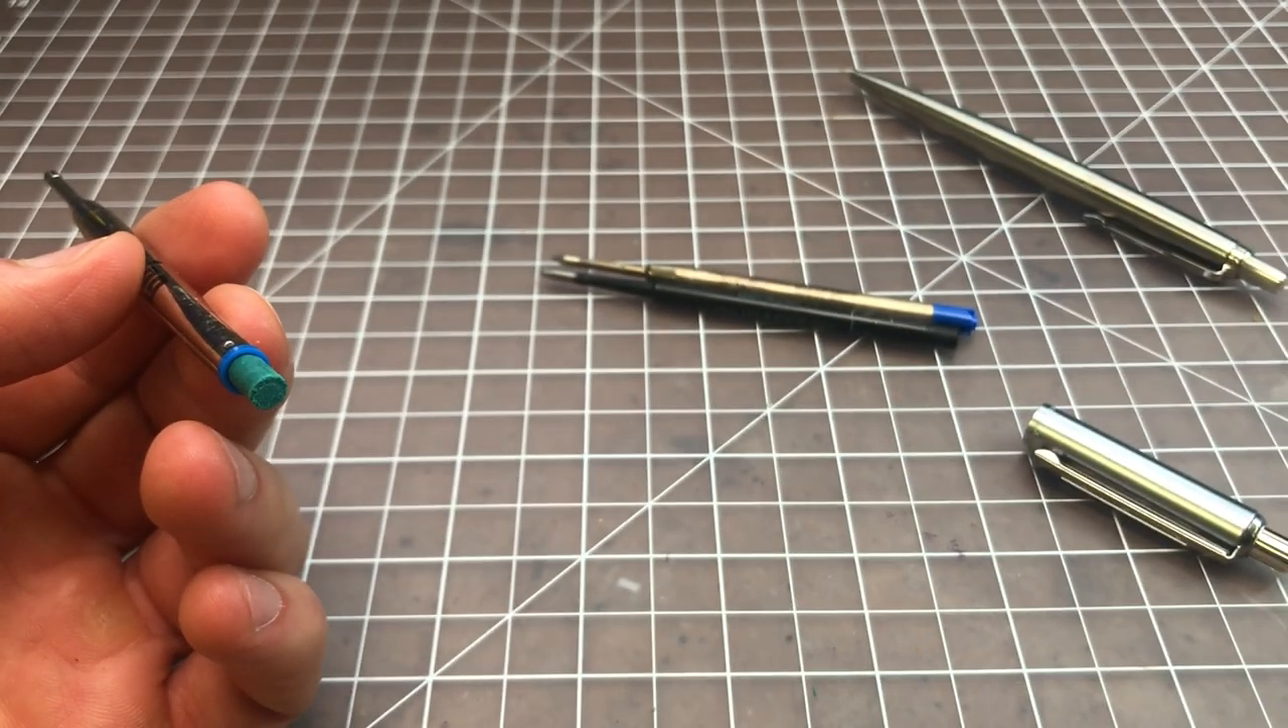I put a little eraser in here for the uh extra height because the schaefer refills are a little bit shorter than the parker g2 refills.